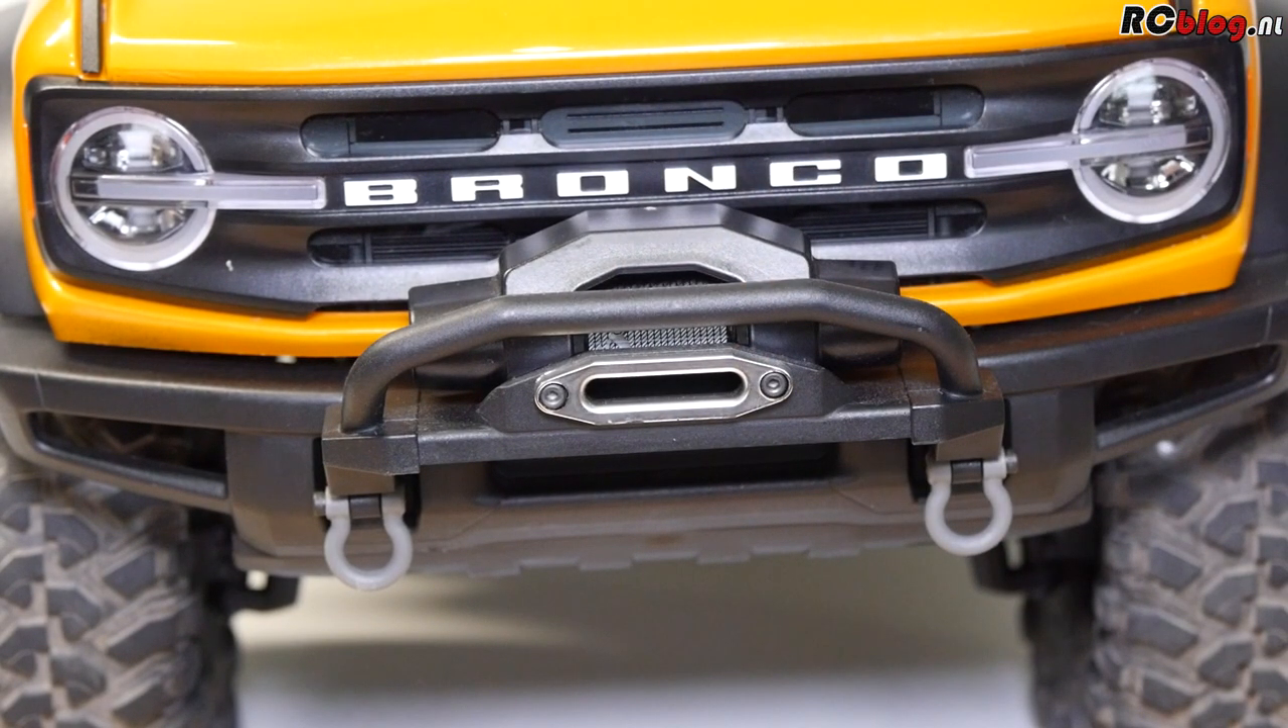De bumper is al voorbereid en er zit dus al zo 'n fairlead of kluisgat op gemonteerd.